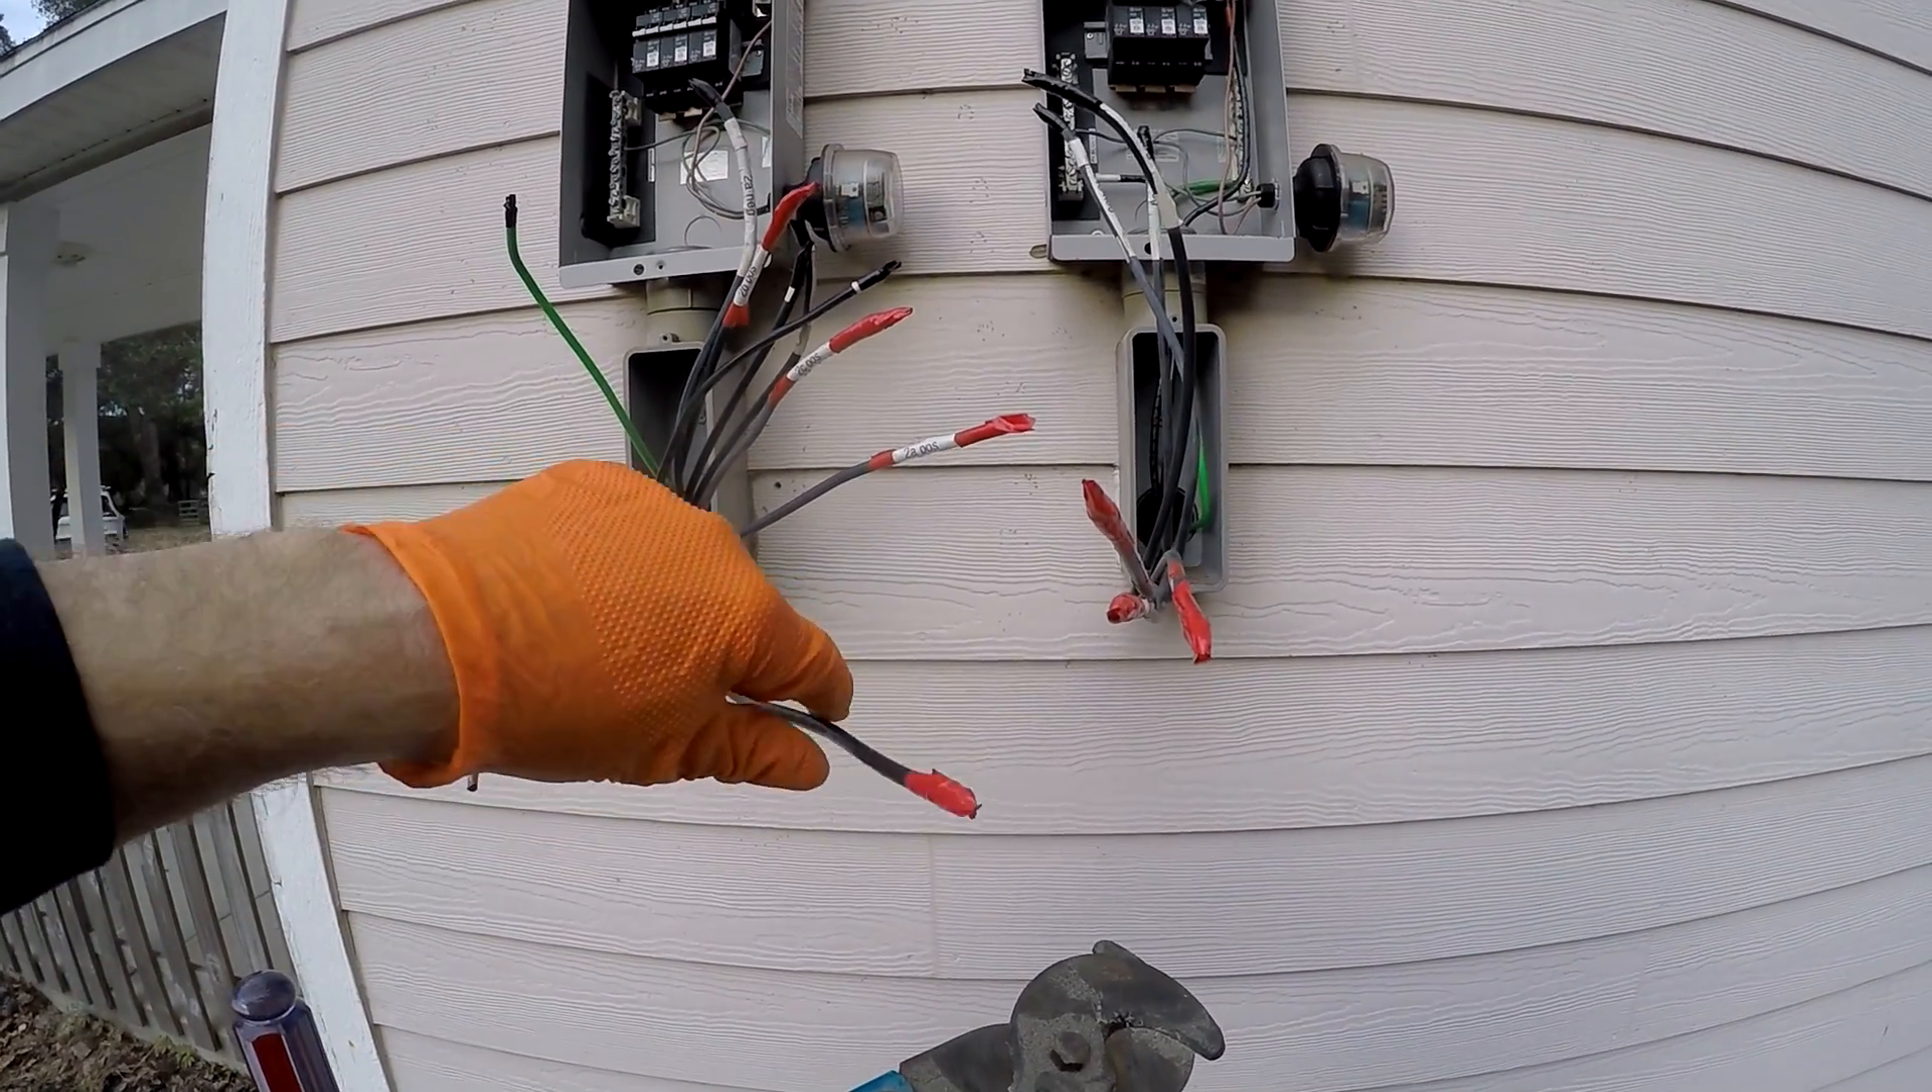Alright, so I got all the wires pulled off of the combiner boxes. I cut them all off and taped them up because when the sun comes up these are going to be hot.